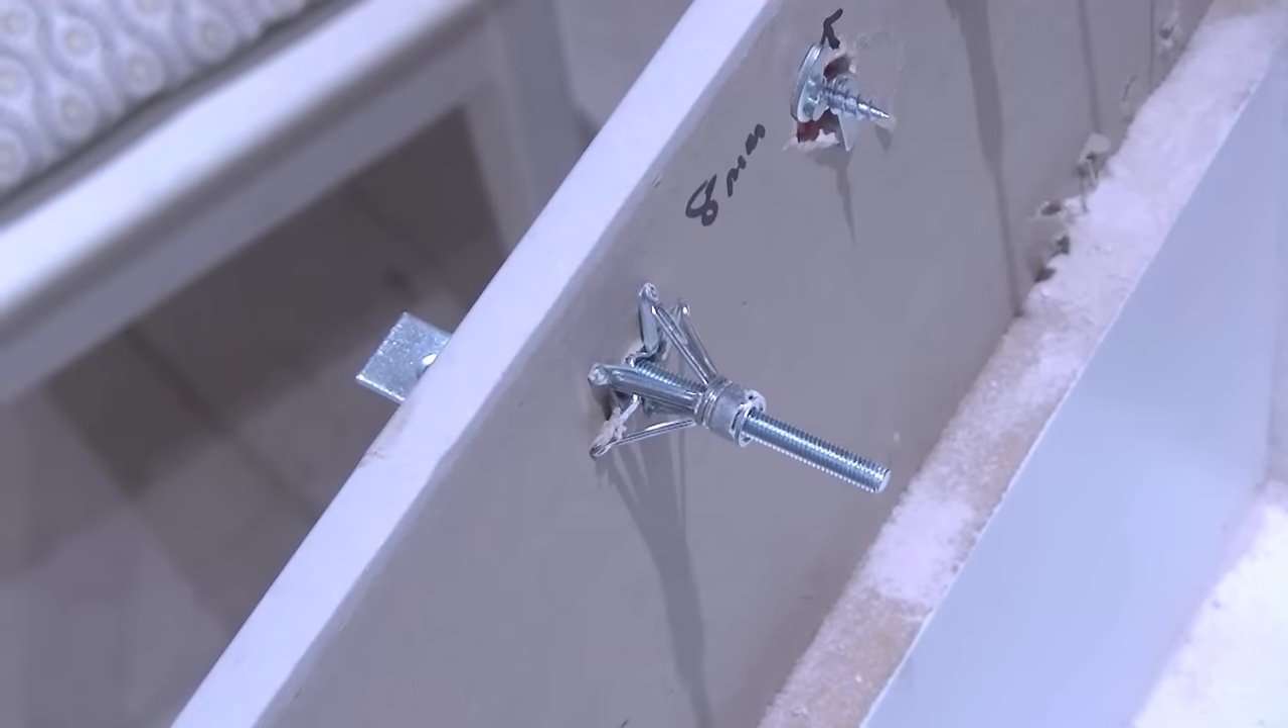The view from the rear shows you the anchor properly in position.